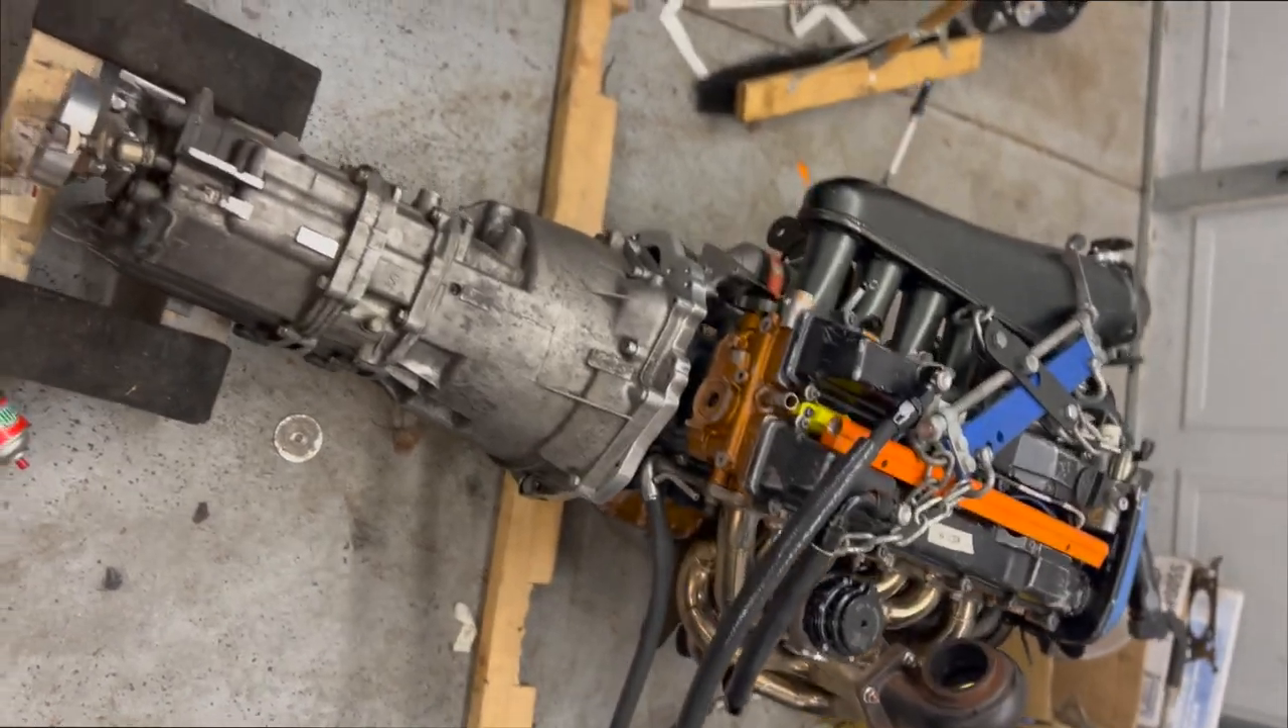Alright well we got the transmission and the adapter housing back on the engine.